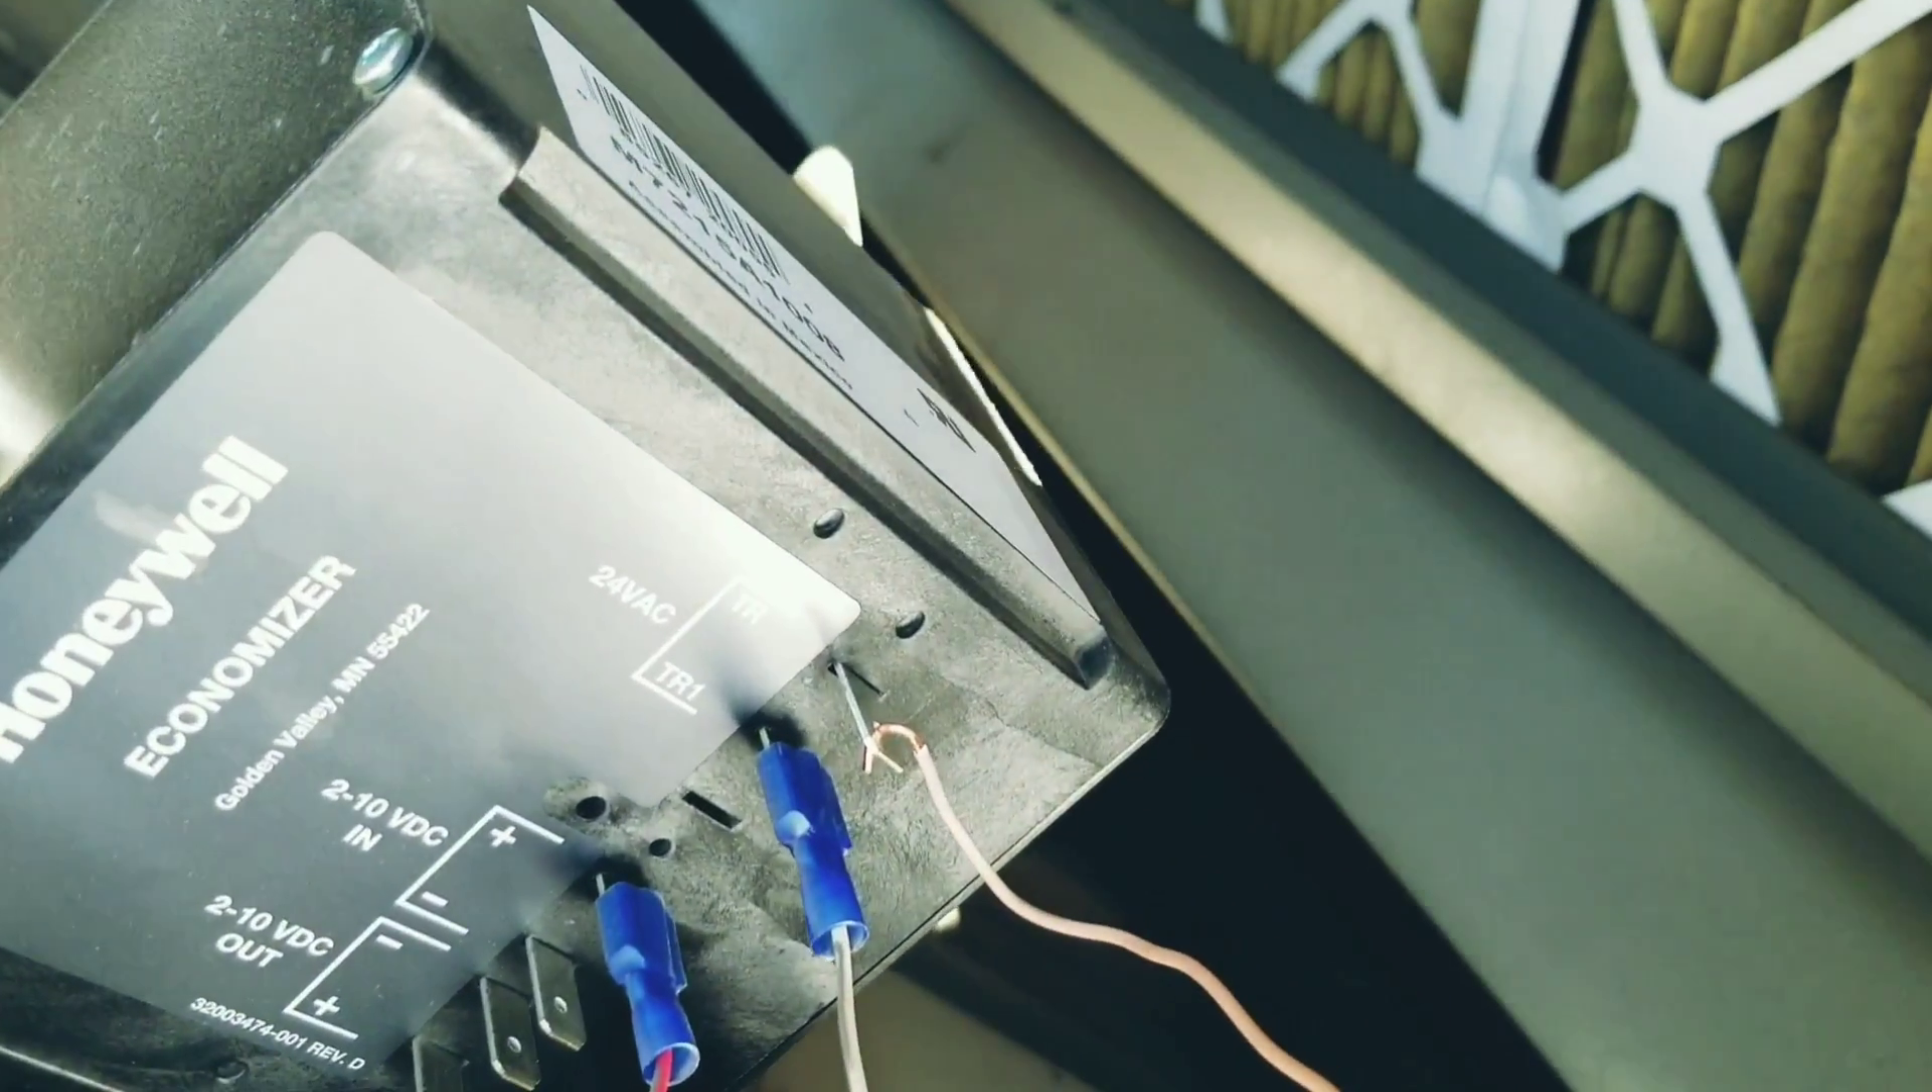I've hooked that wire on the power terminal. Okay the tan wire.